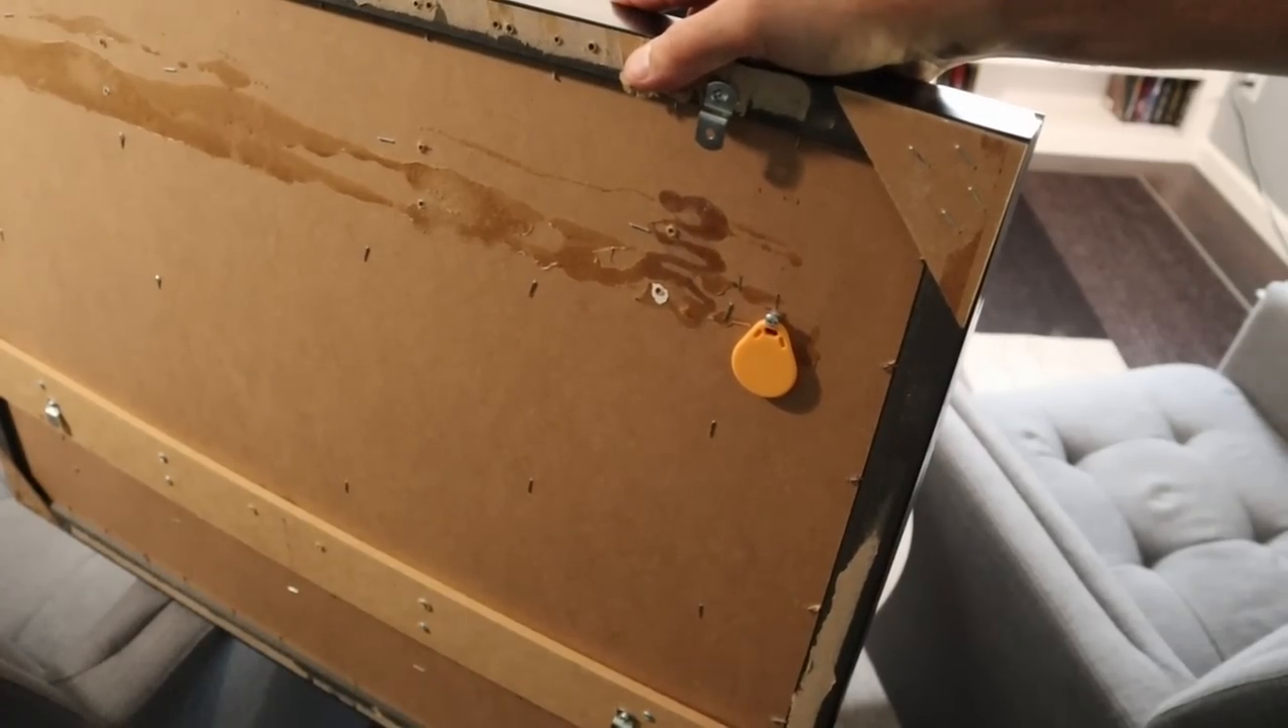And then I super glued the key fob to the back of the picture as well.